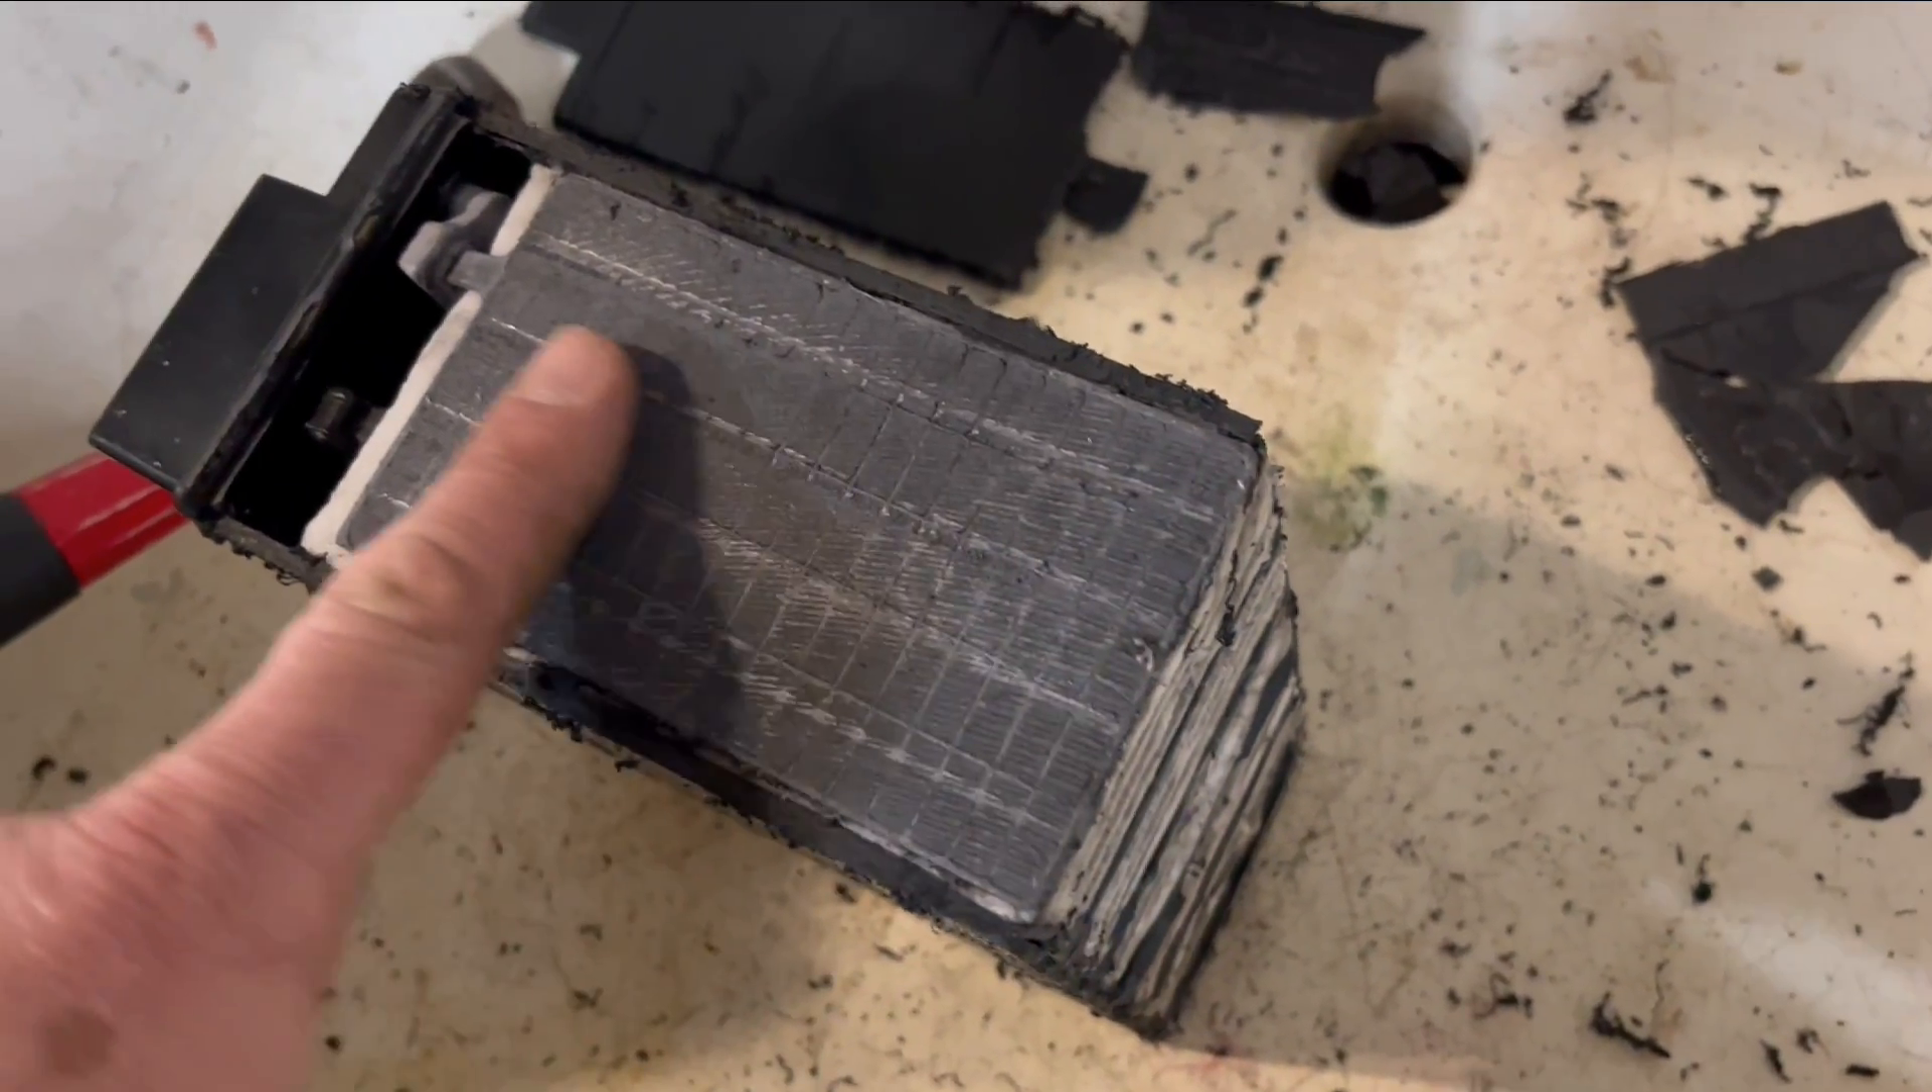With the side off, you can see the first lead plate here.